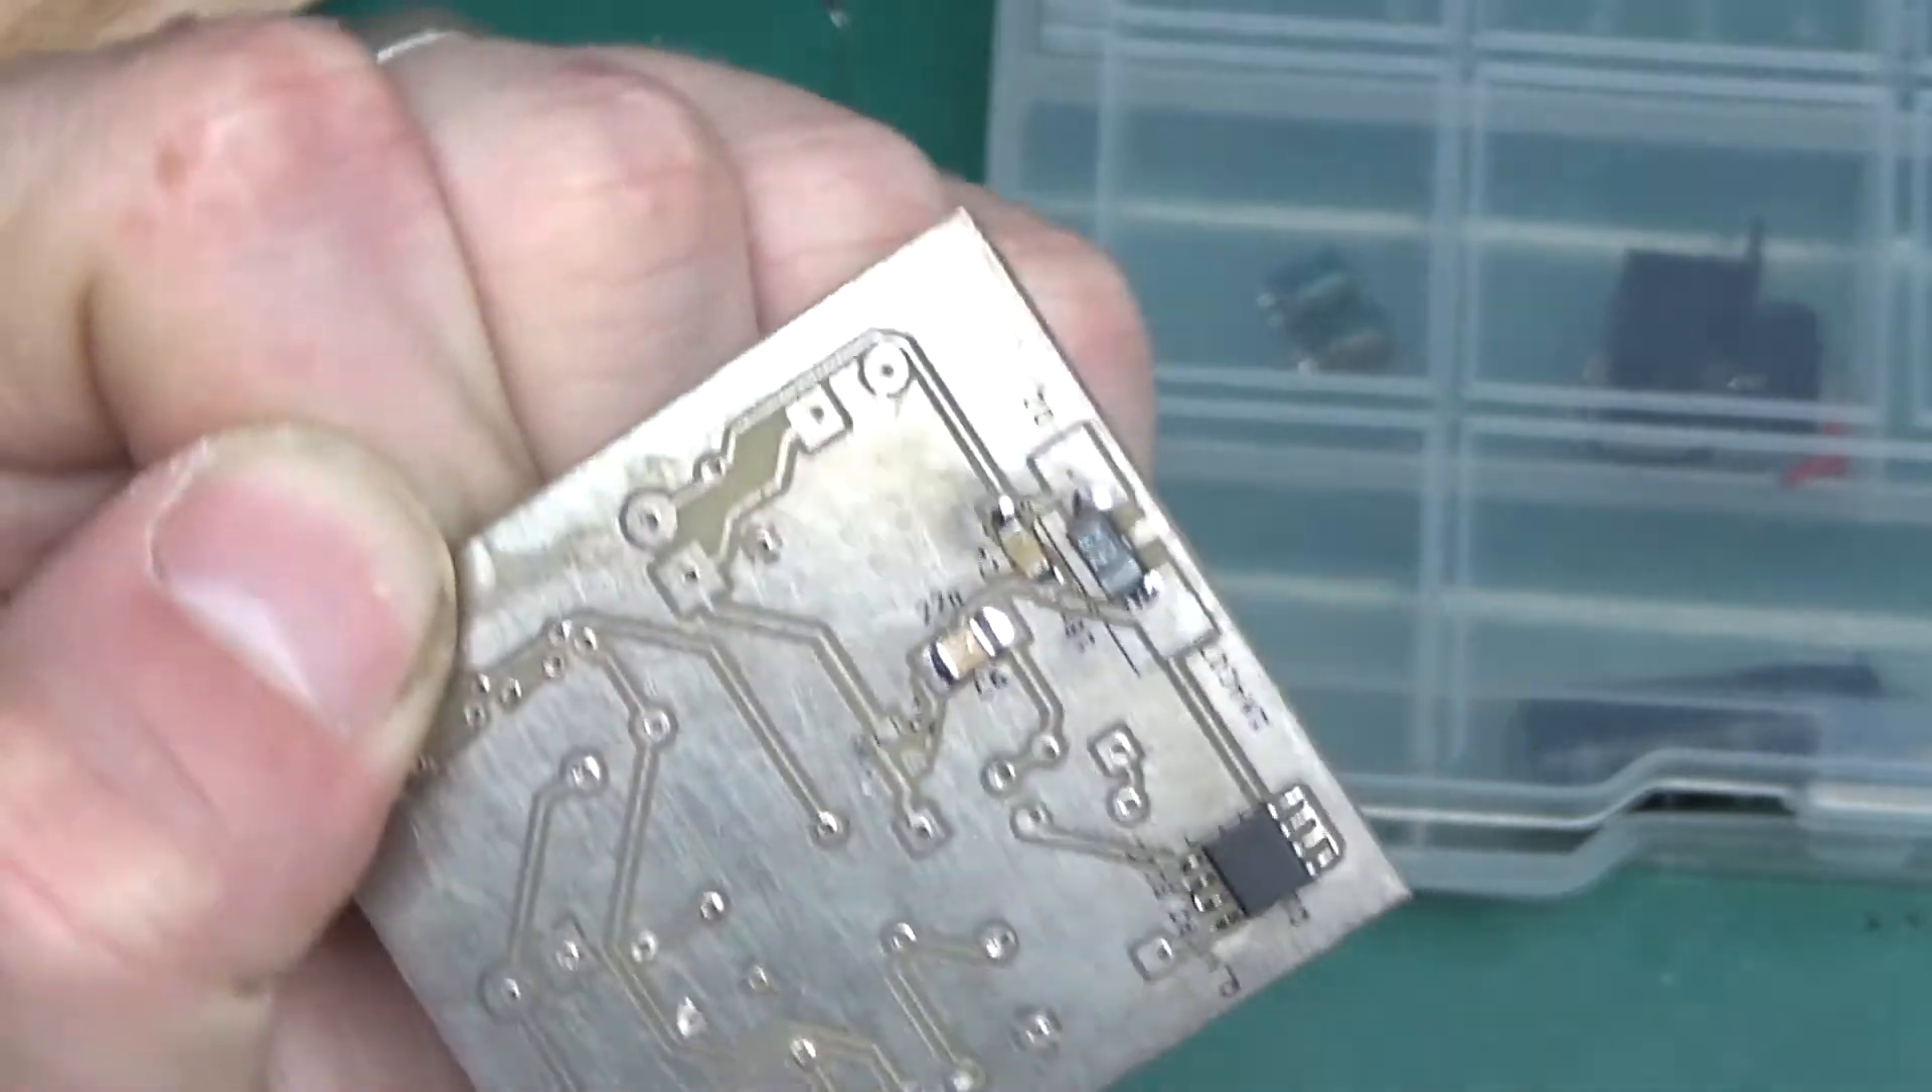And that's my surface mount parts done.